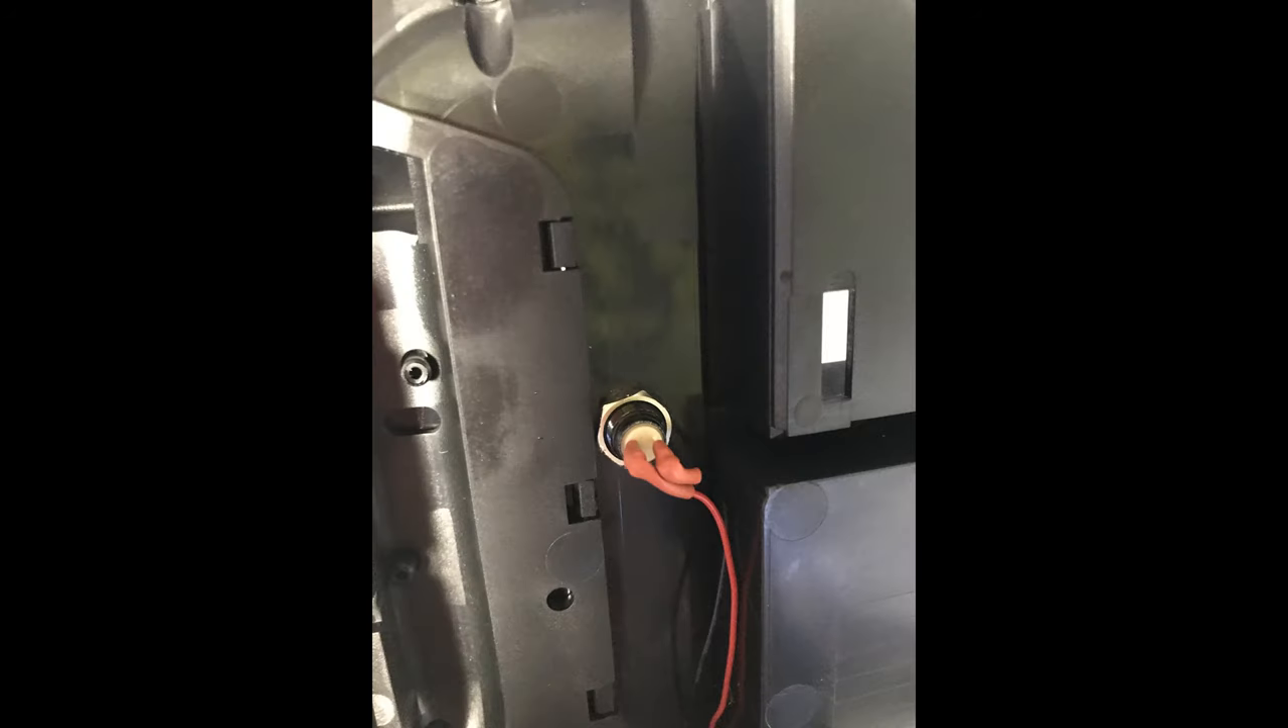Here's a picture from the inside of the radio with the eight millimeter momentary switch fitted.